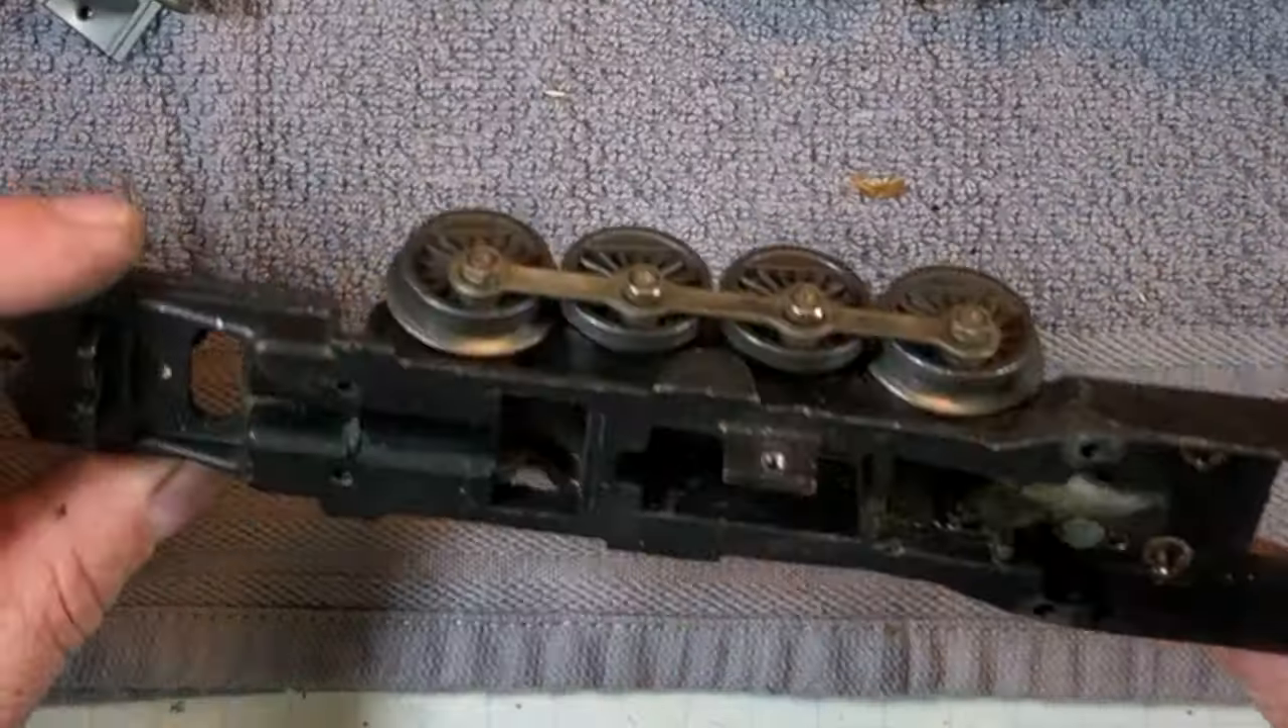And there is our stripped out chassis.